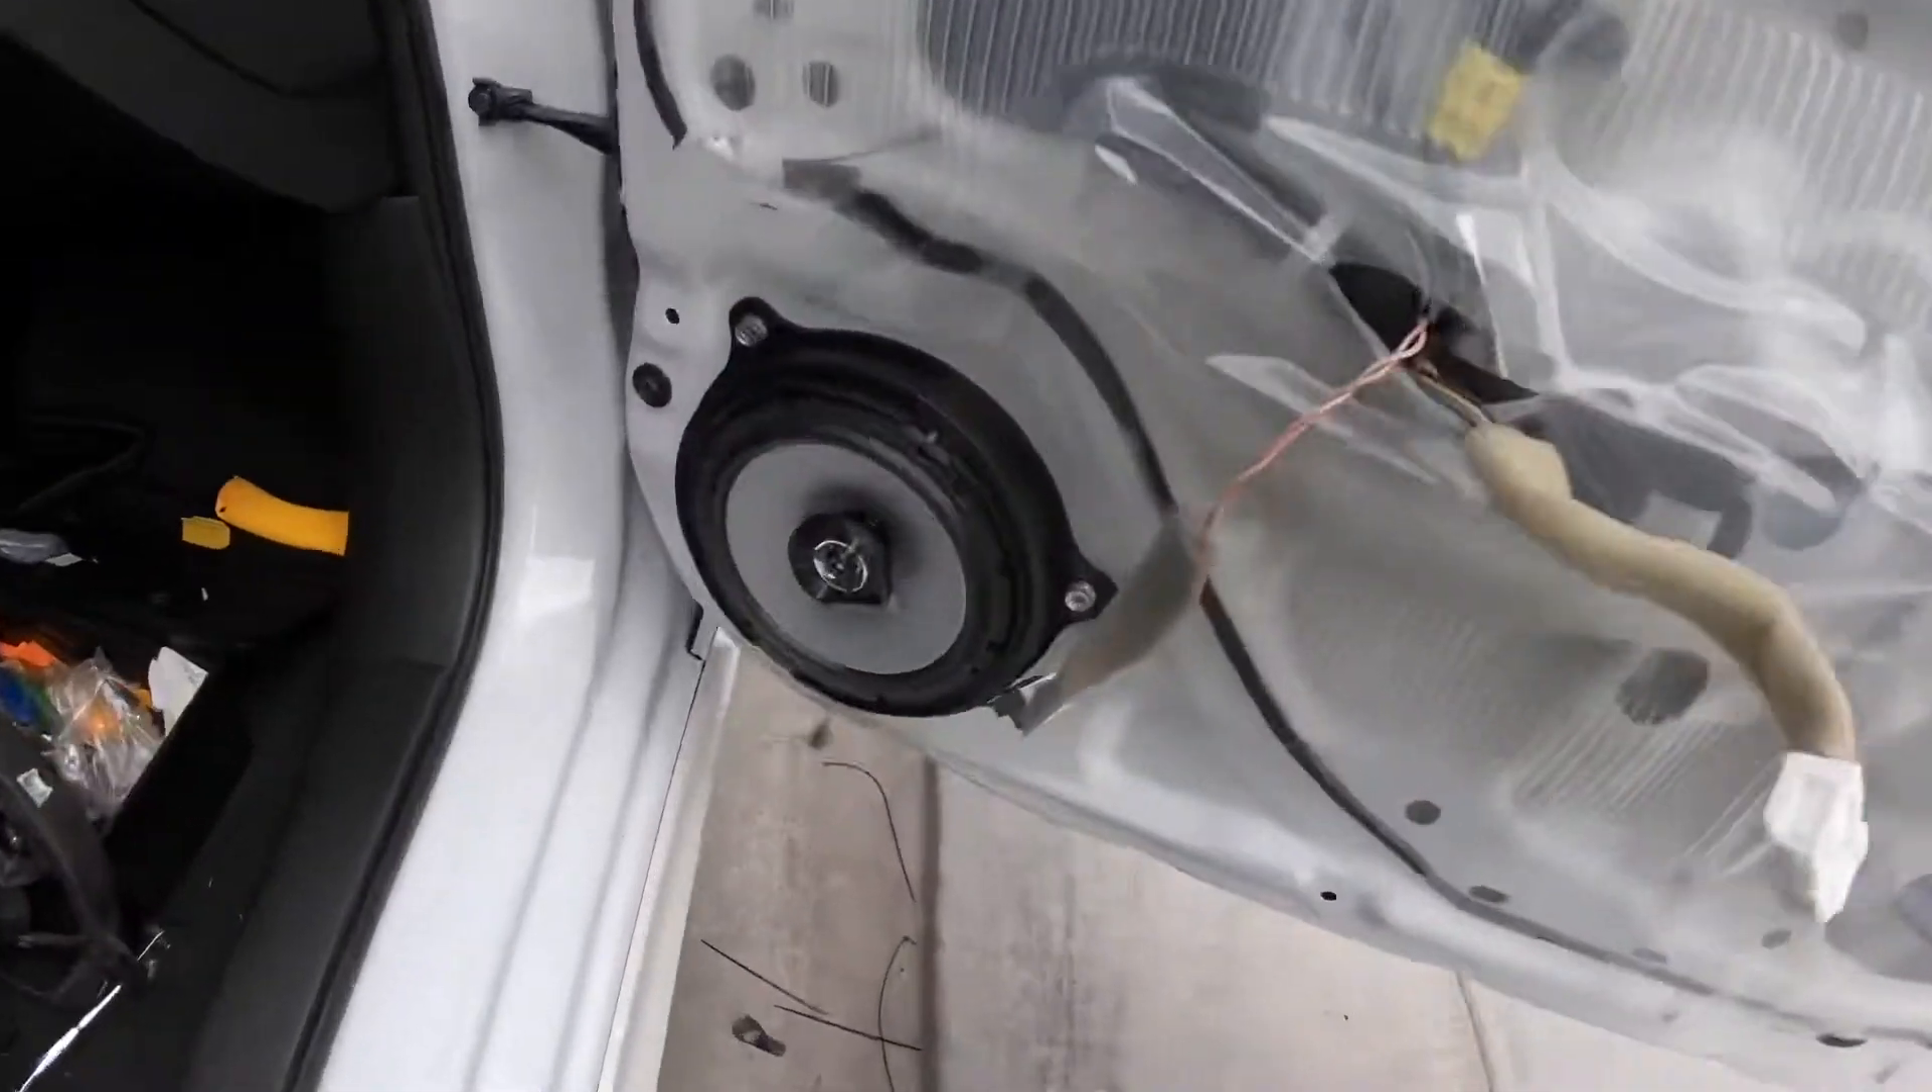All right so i got the speaker in y 'all see it.